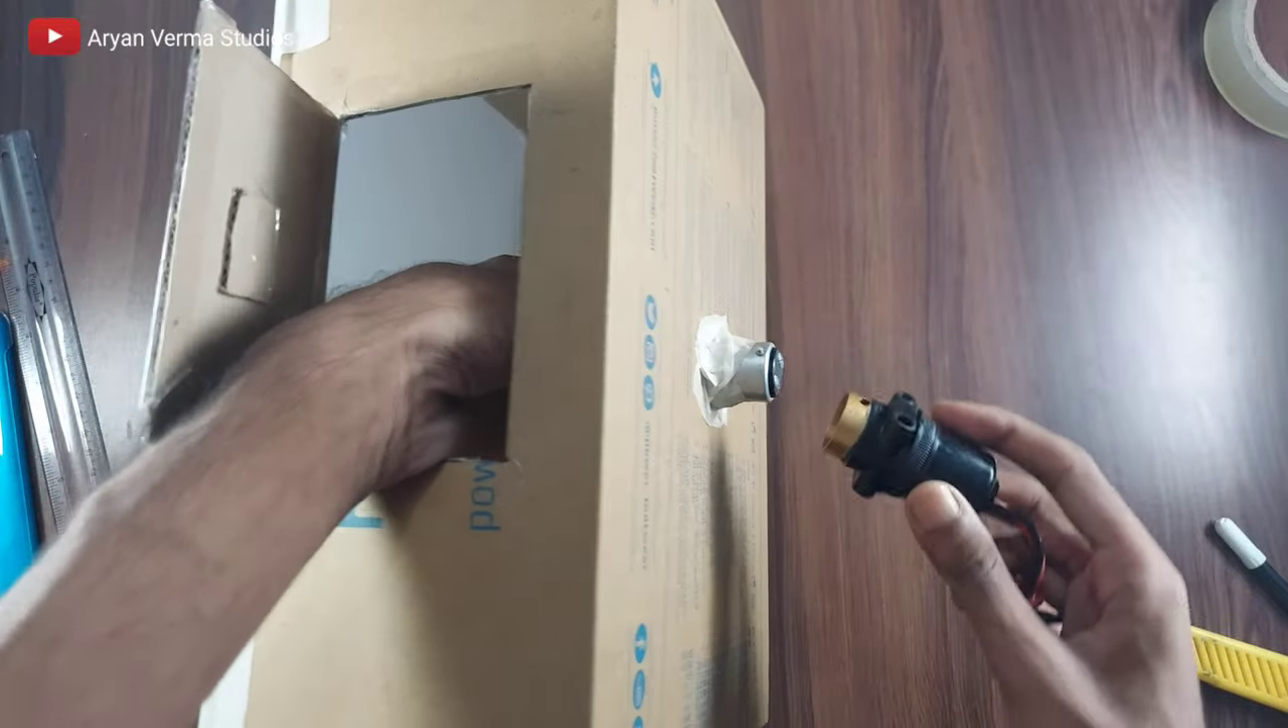फाइनल काम ओनली होल्डर लगाना है इसके बाद हमारा बॉक्स रेड़ी।